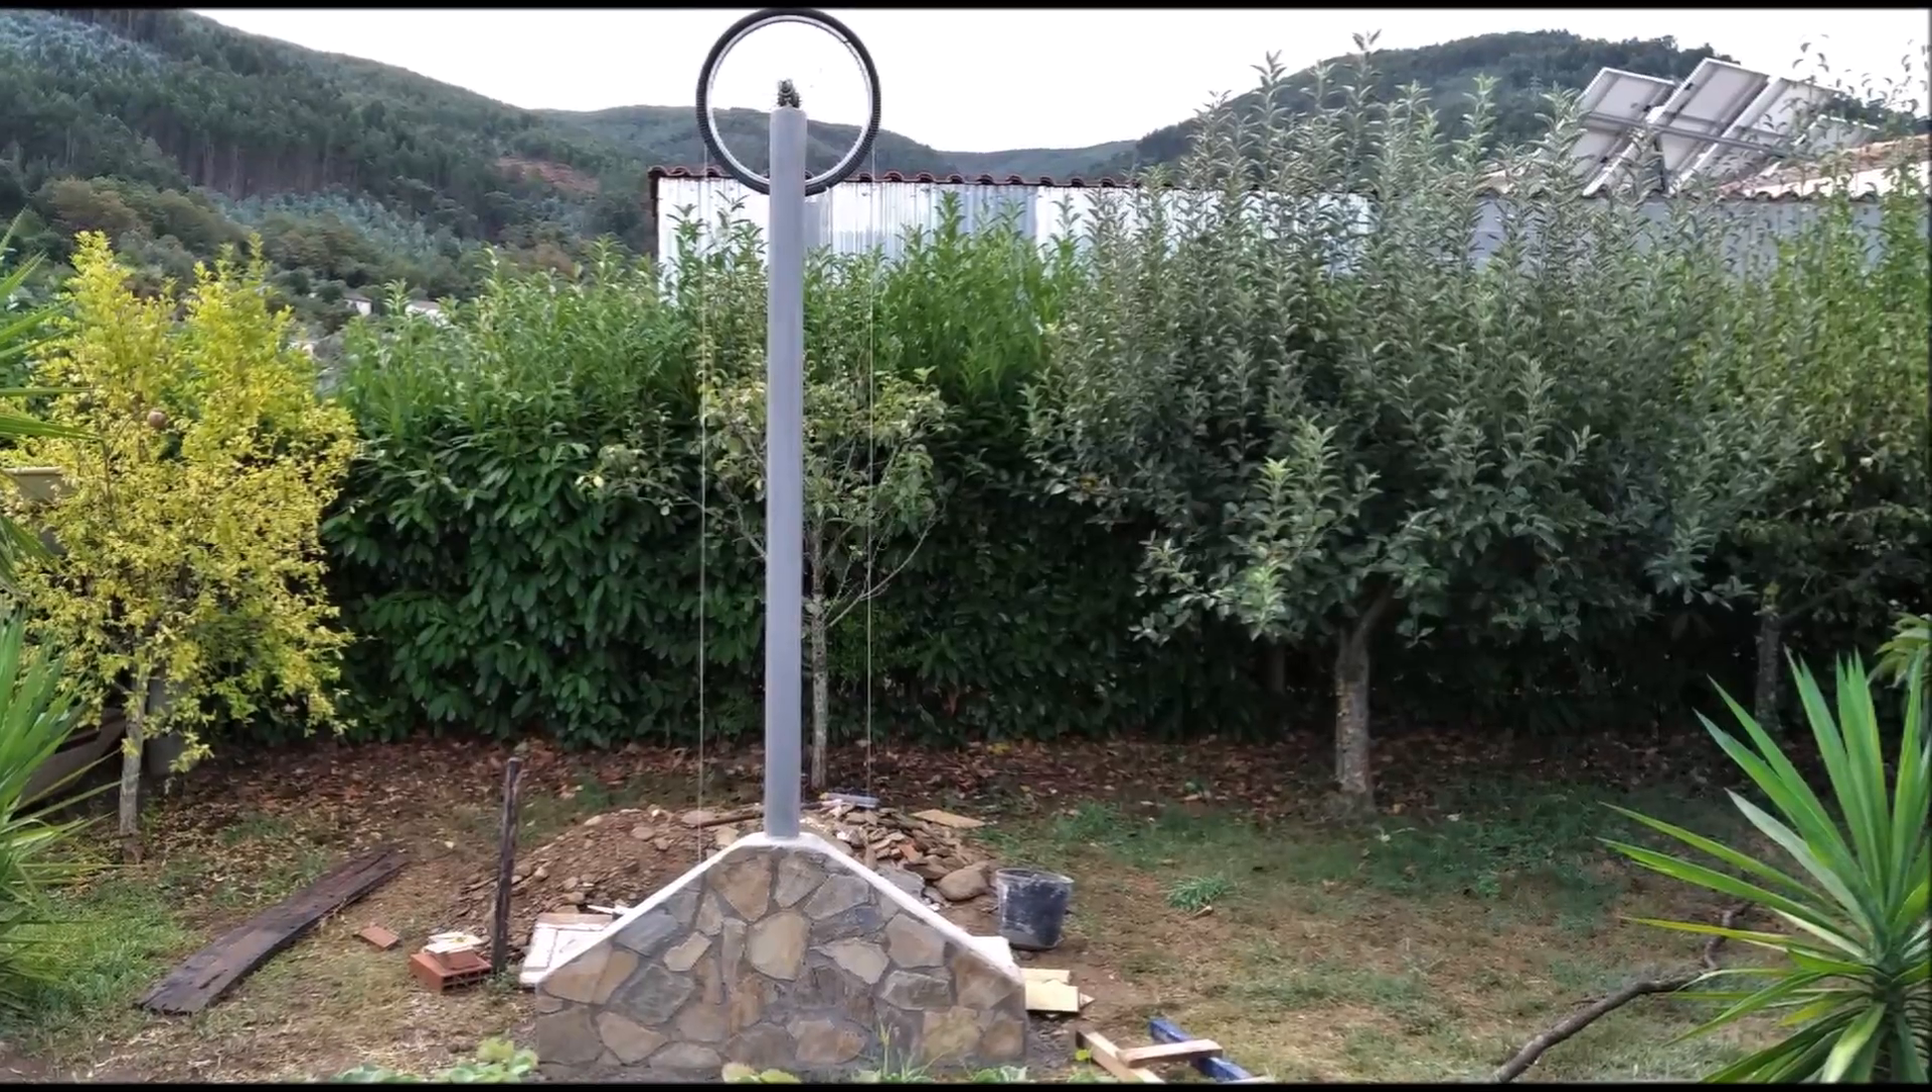A roda já está na torre do catavento.